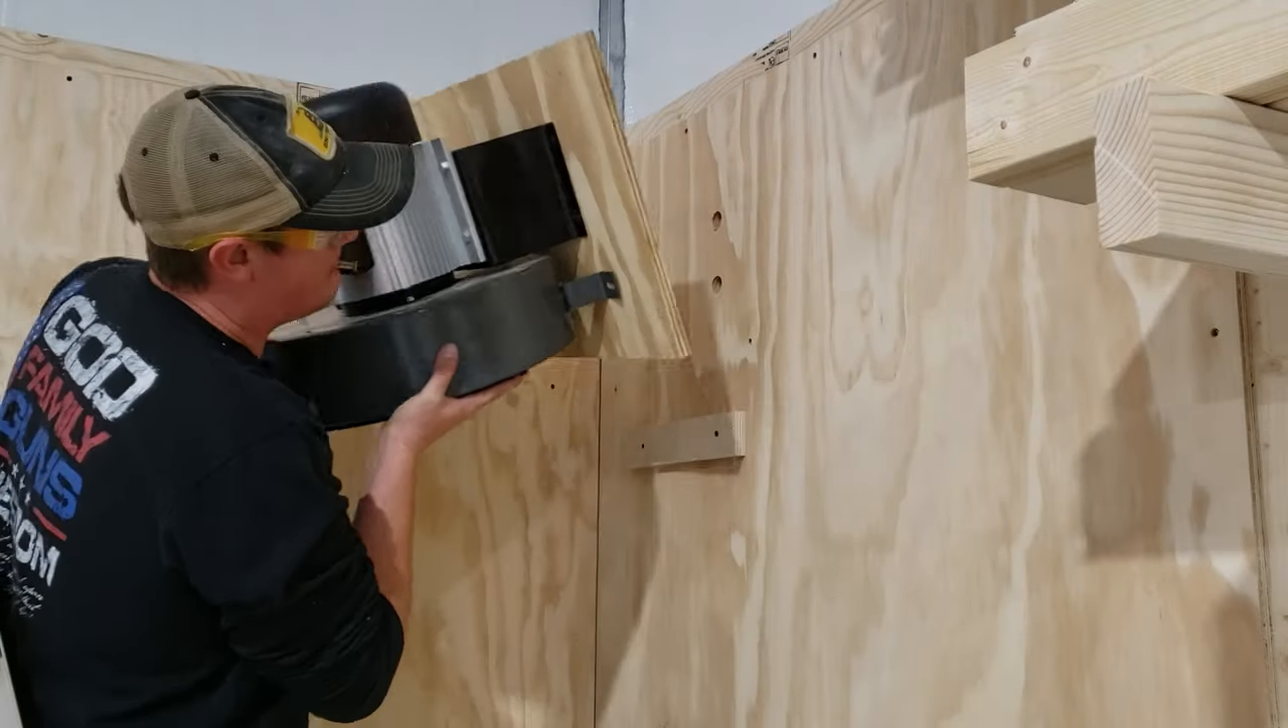You can see I did screw in a block here on the wall that I could use to prop this up on.